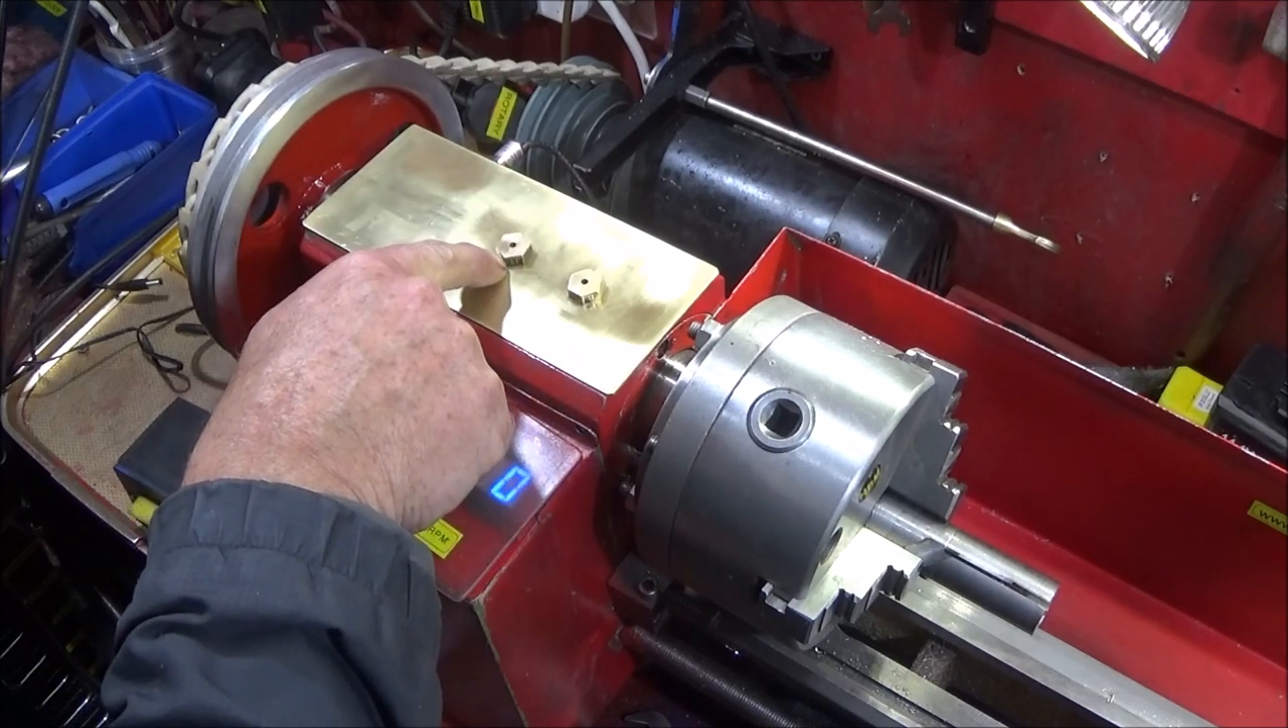This is a brass plate which I've secured to the top of the headstock here. I did have oilers on the top here which I used to oil the gears inside.